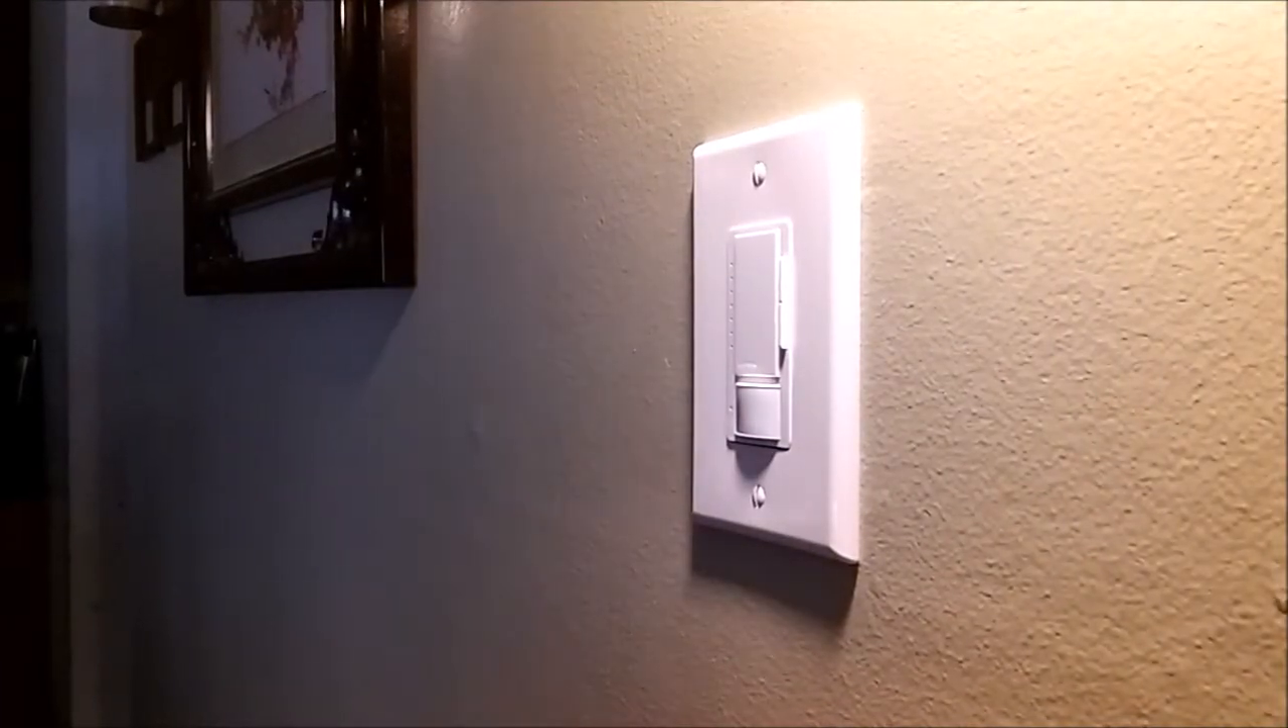All right and that is our light switch installed.